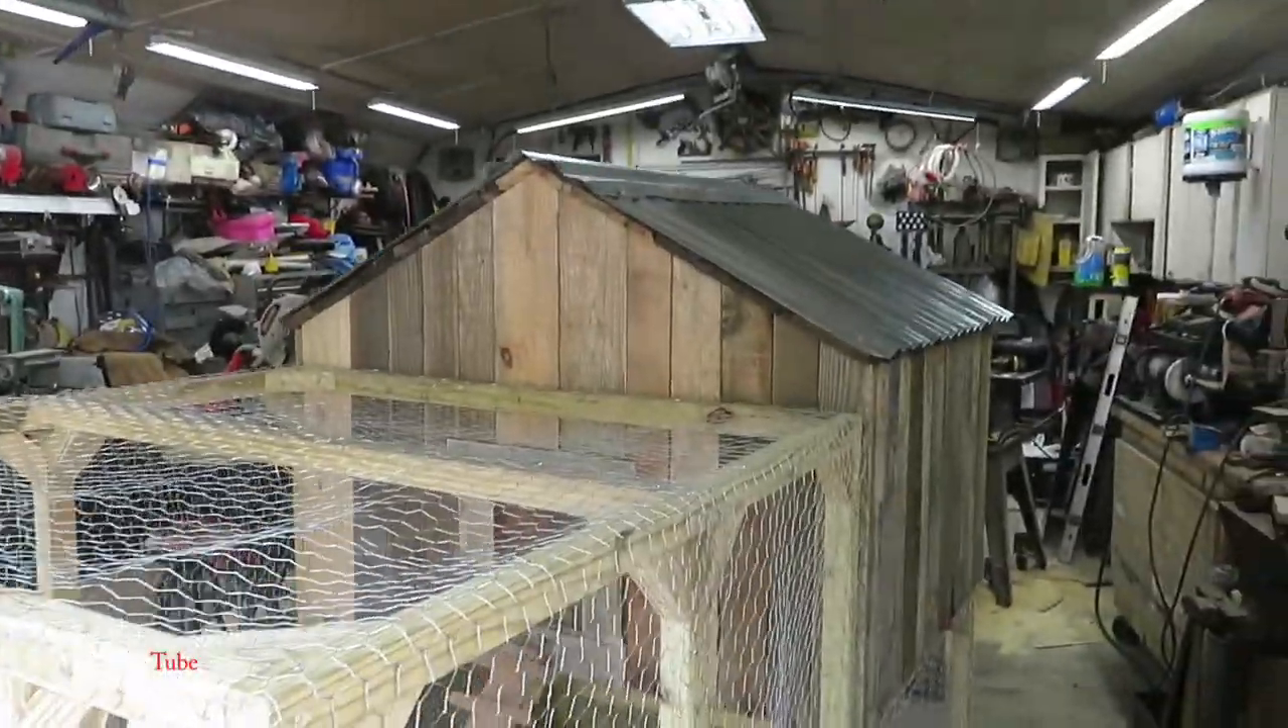So we got the metal roof on basically the chicken coop is done.